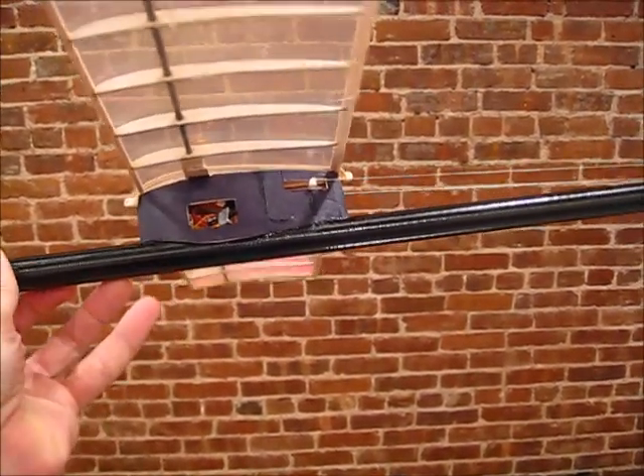A couple other things I did is now I mounted the pylon, as you can see.